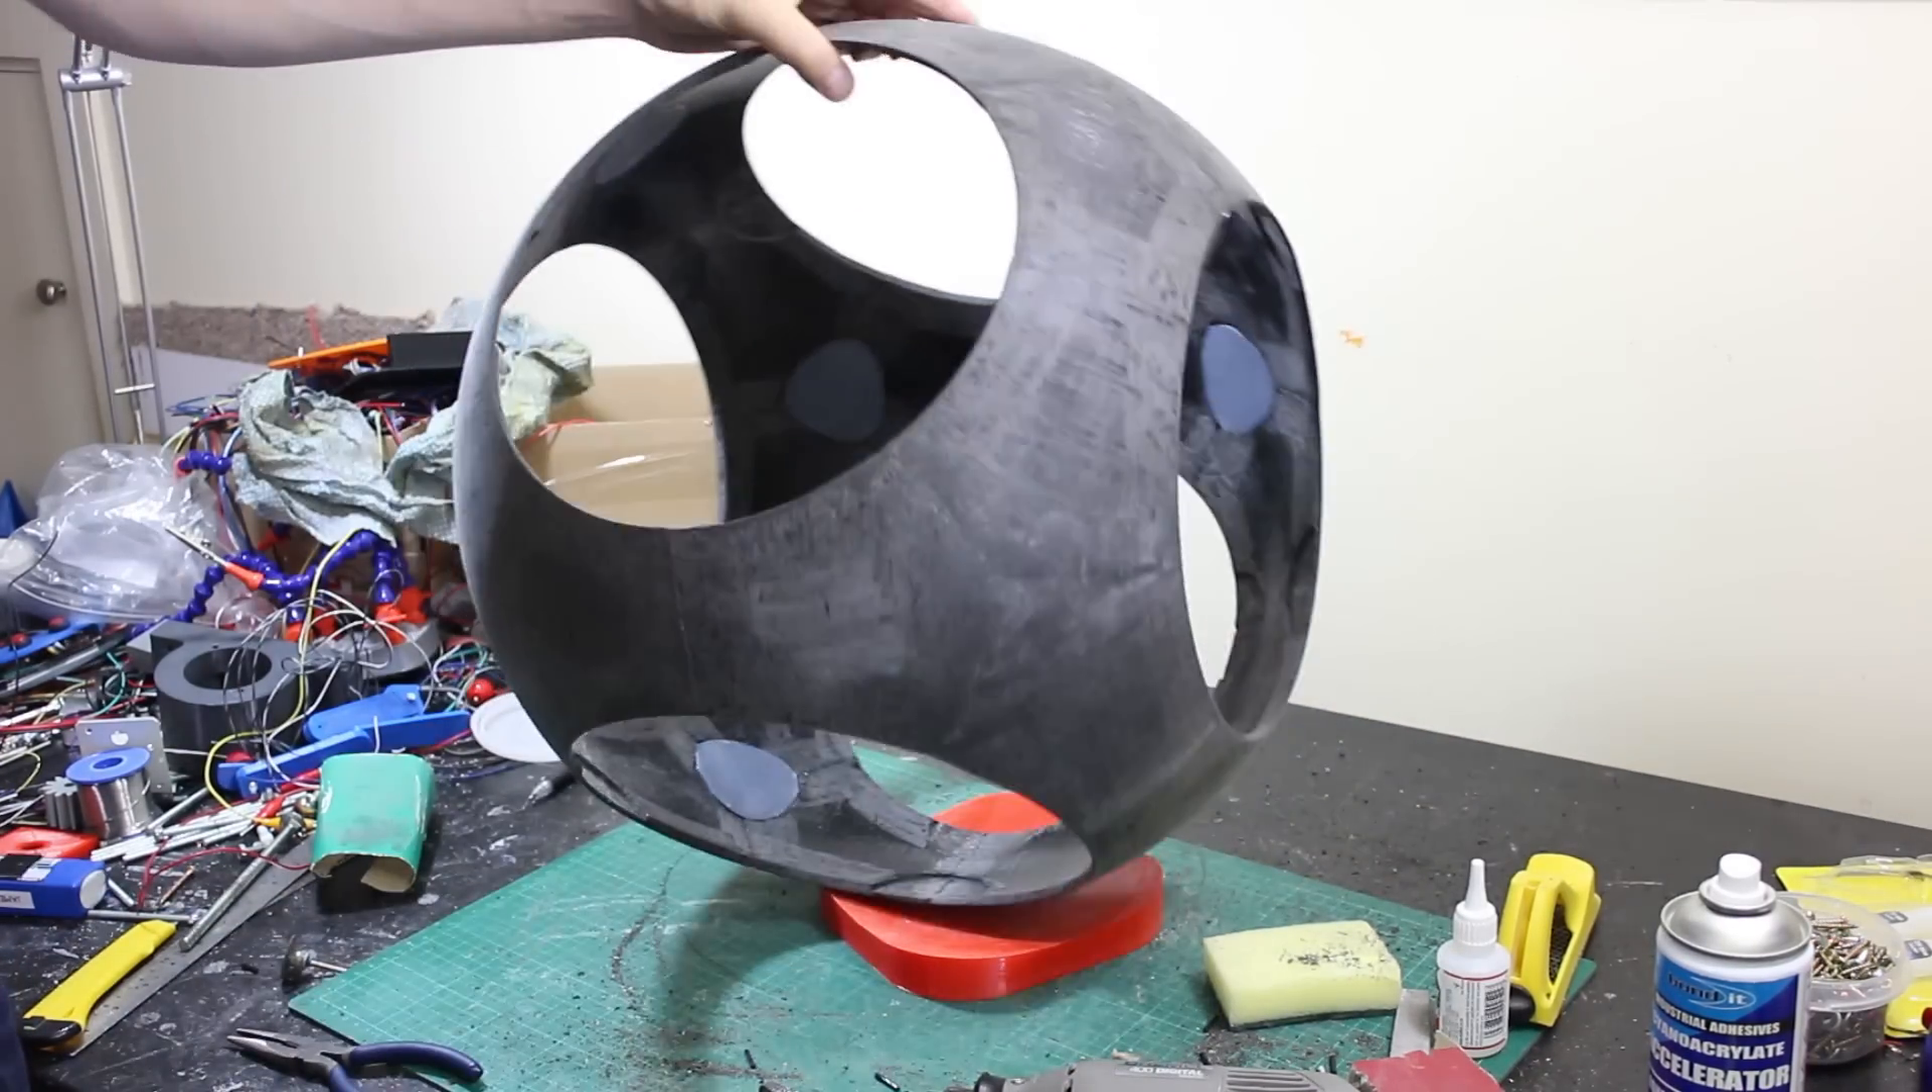Well, it's a bit later, and my whole ball is assembled, and of course, I've put everything together in my jig there, so we've got a perfect ball, hopefully.